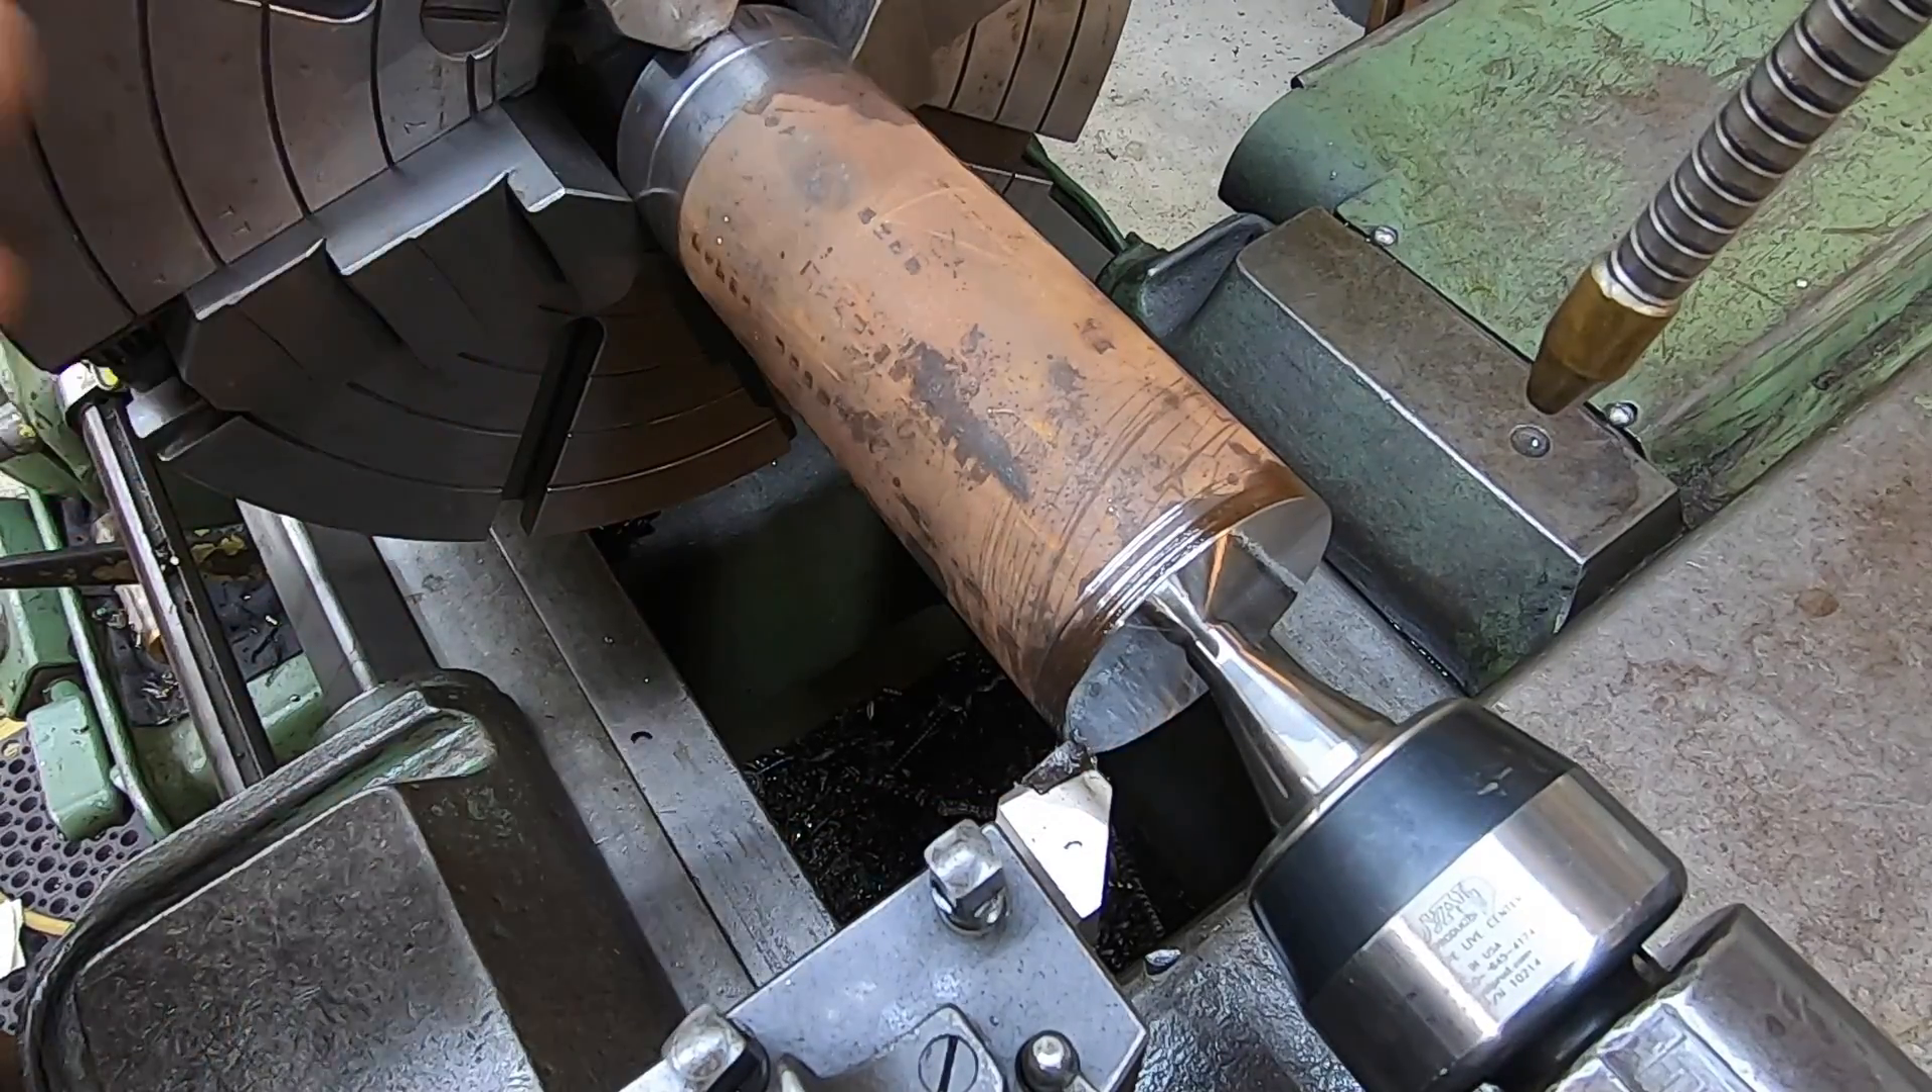We've got our workpiece already set up here in the Monarch lathe.